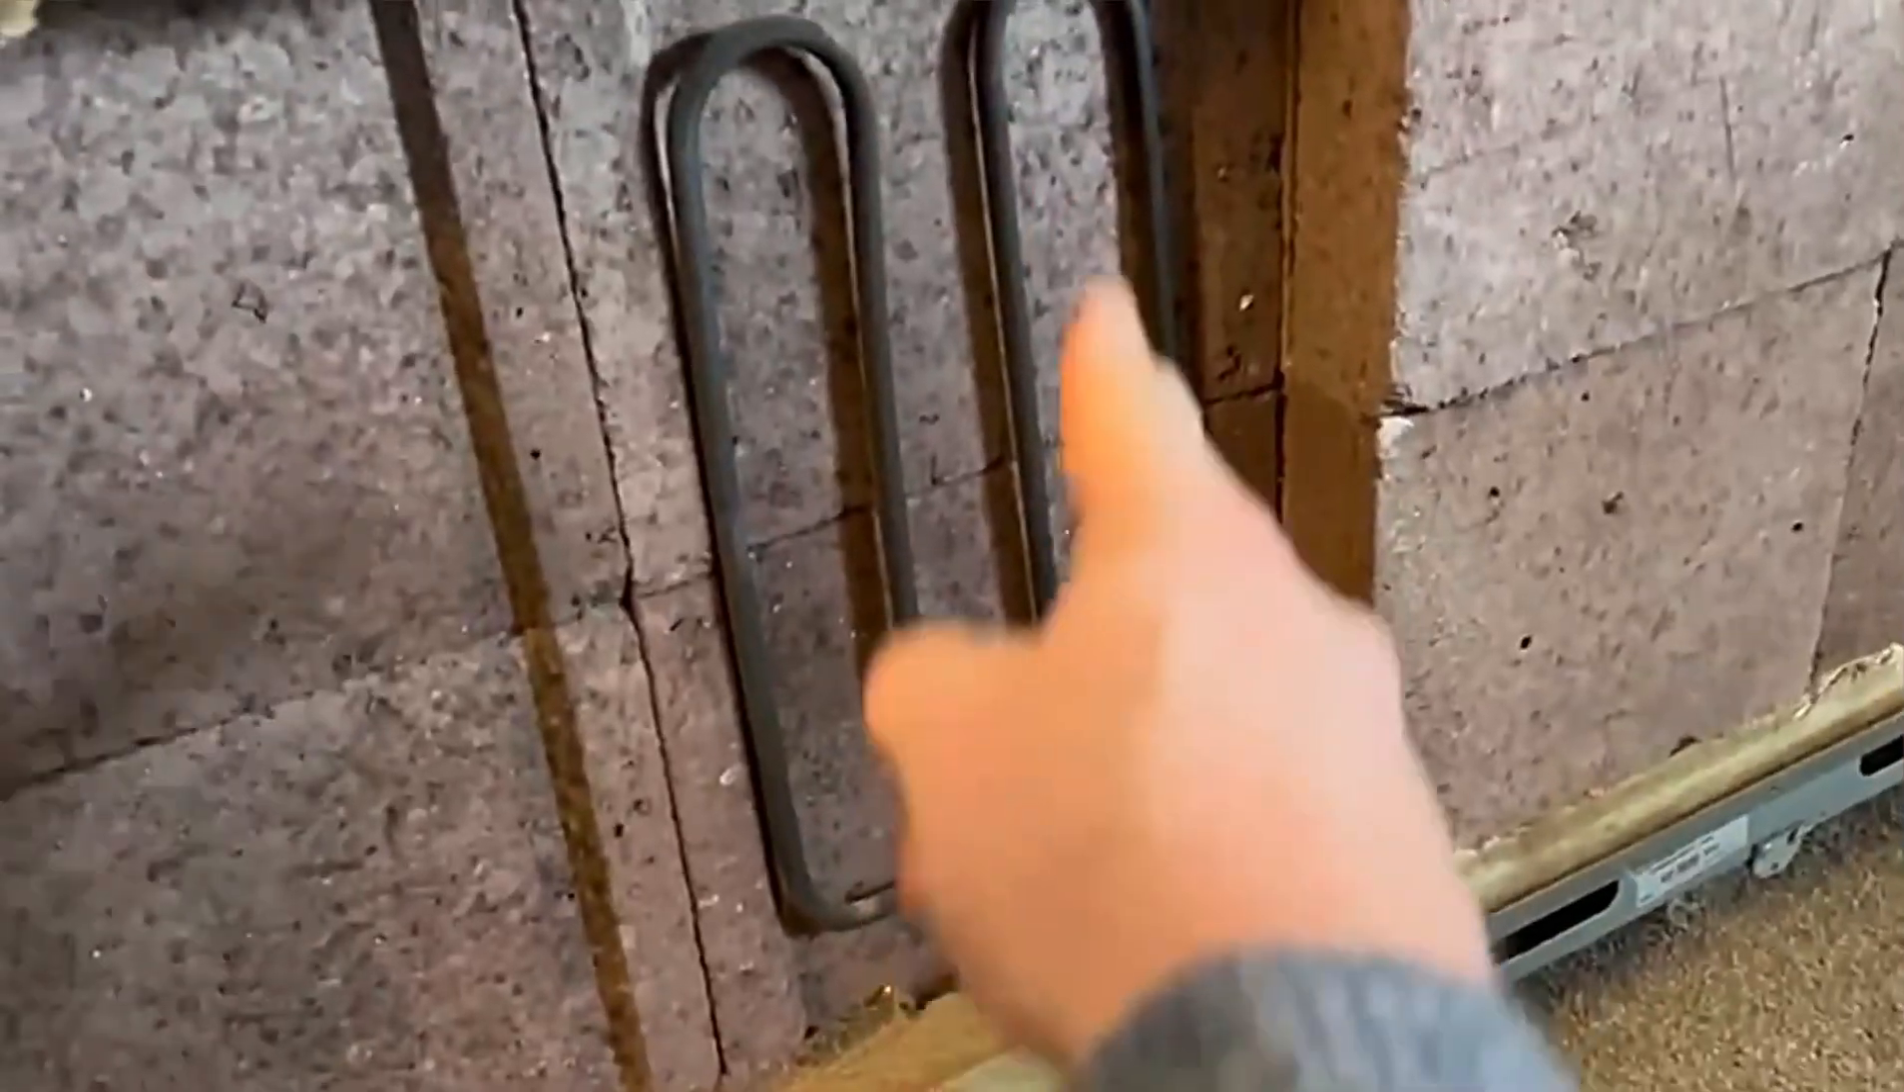Okay so the element is in place you can see where it is.